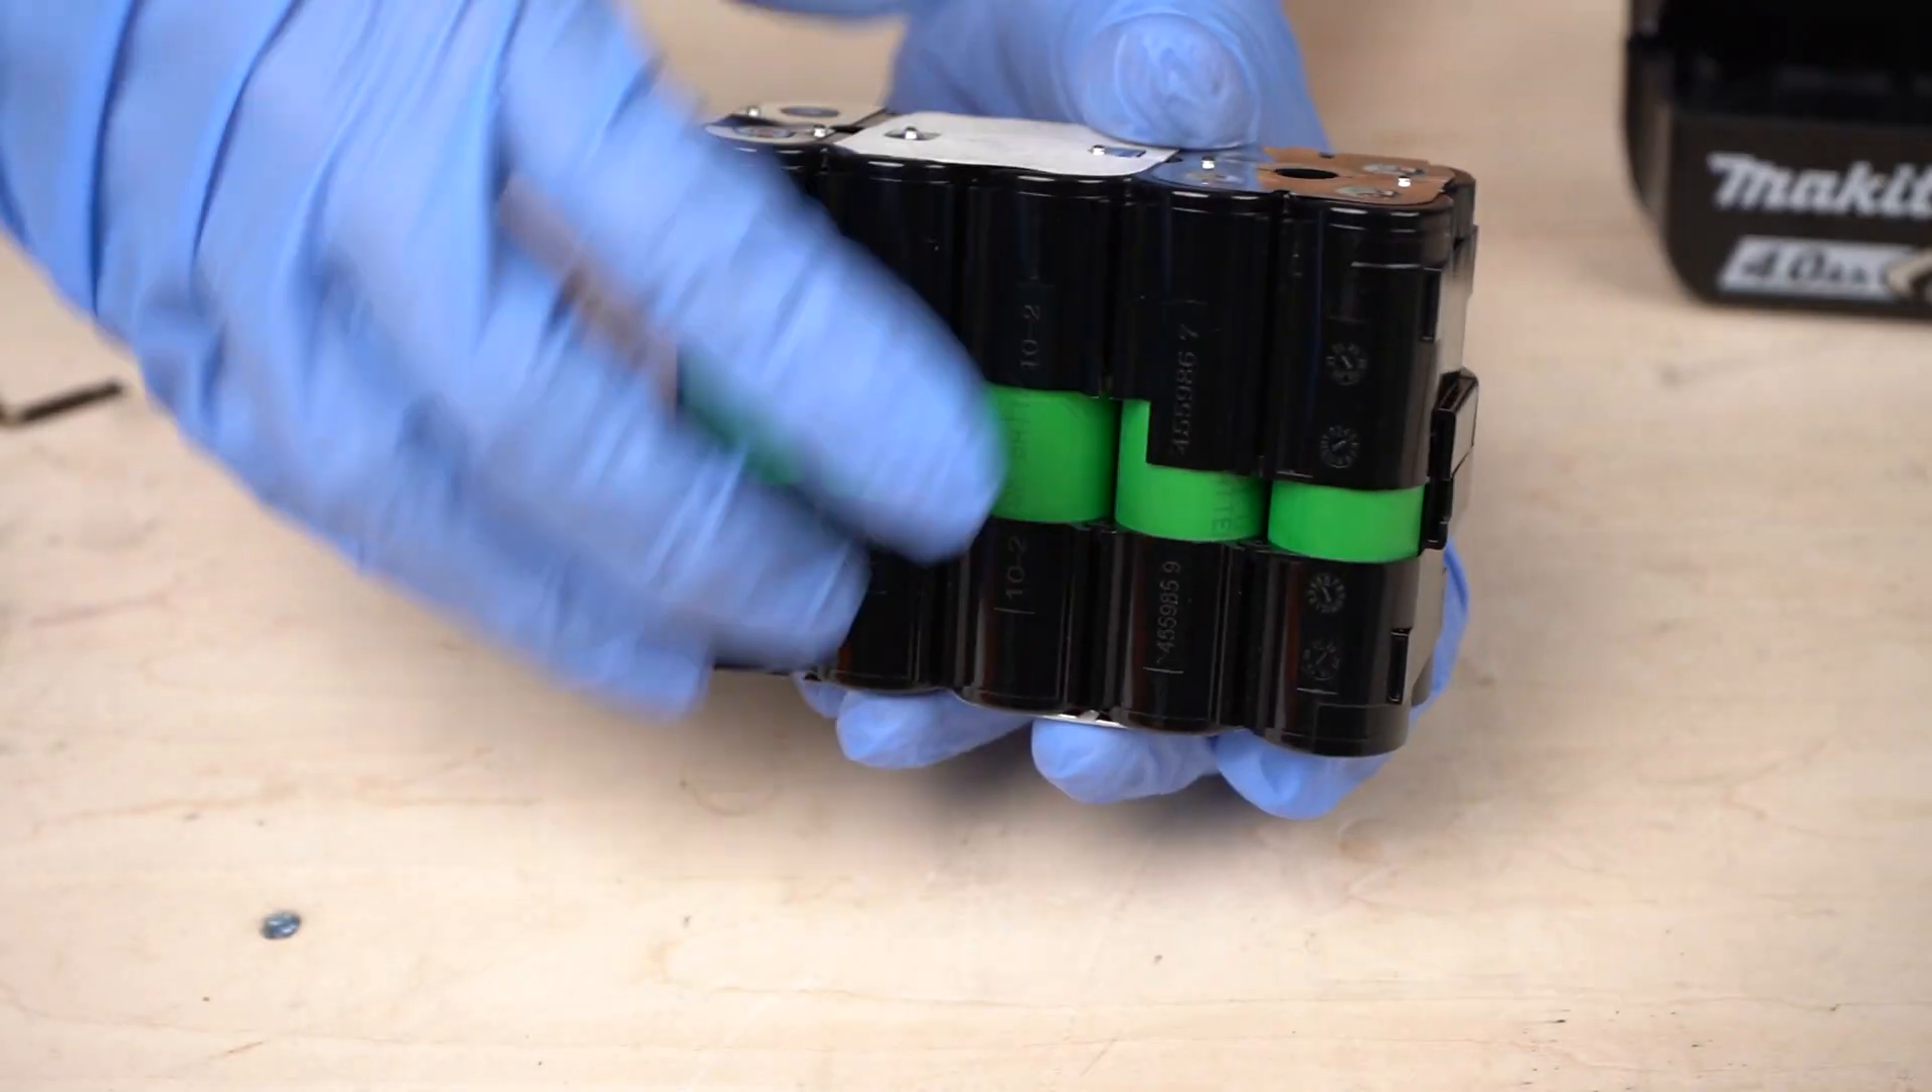I removed the cover. You can see the battery cells from the back.